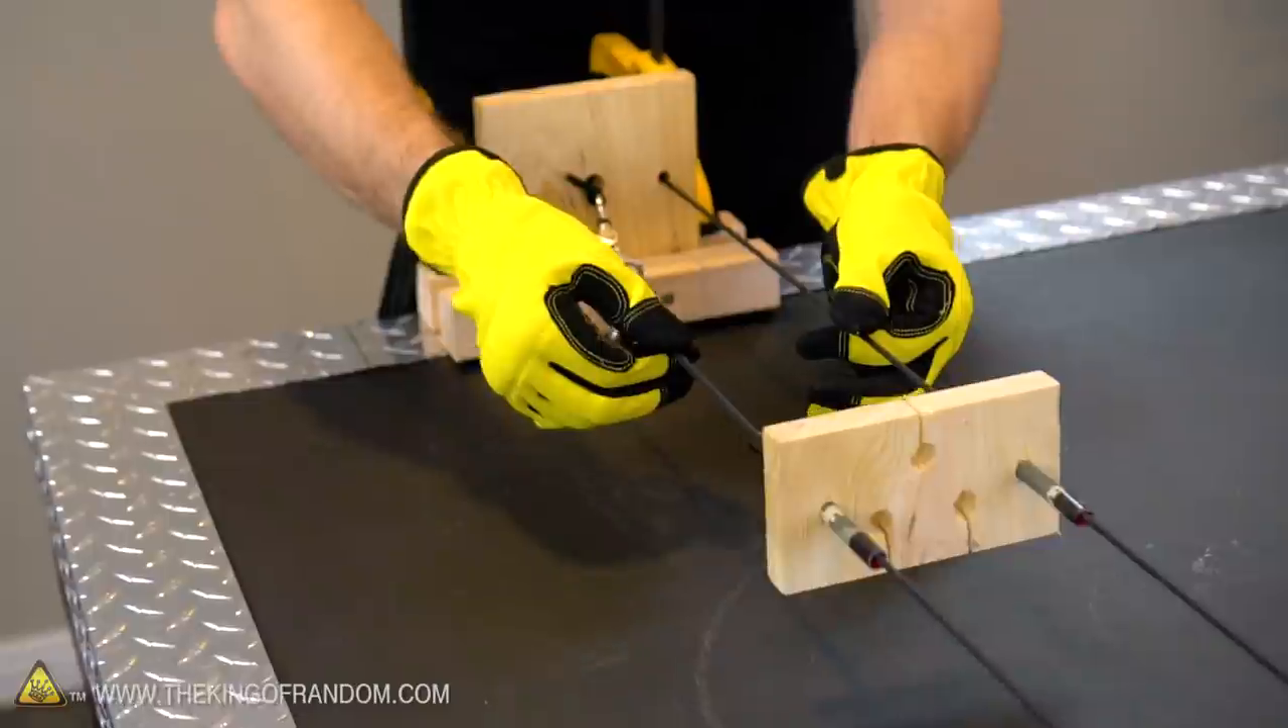We've added two ropes between the spinner mechanism and the backboard and that's to accommodate this automated rope making top.